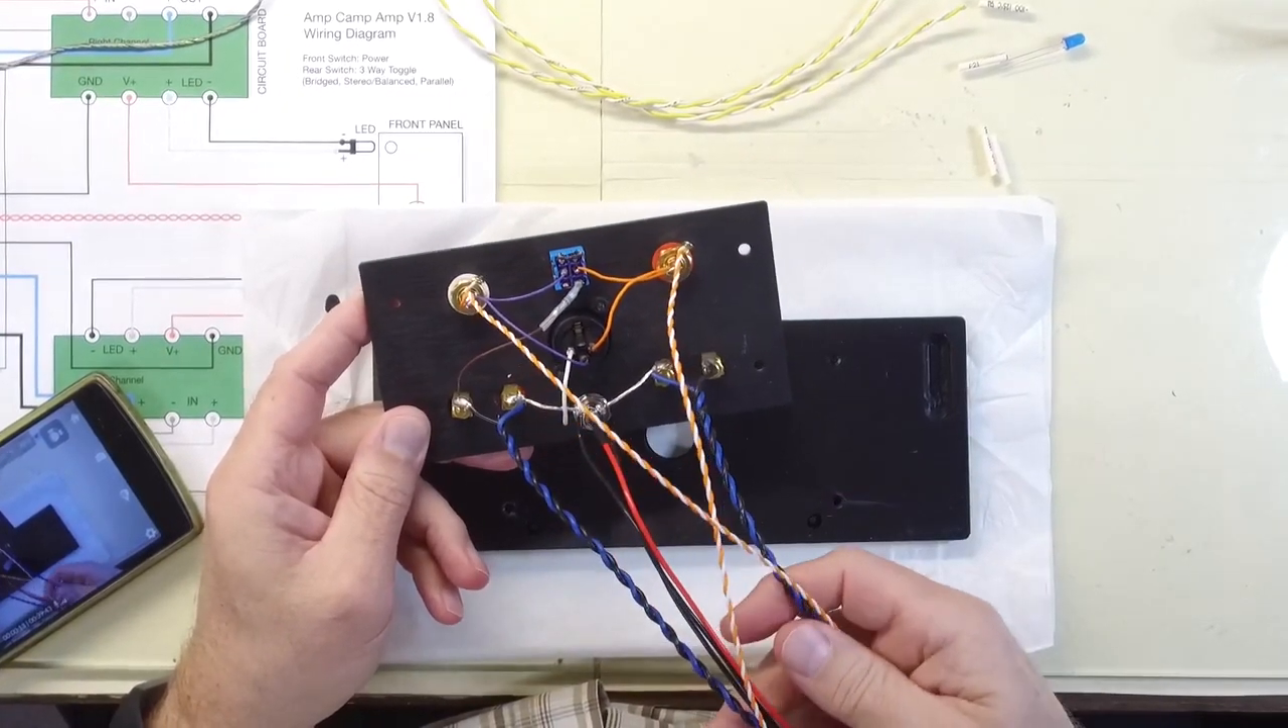Well I've got uh the back plate all wired with the uh flying leads here and uh you'll see that I didn't um use all the wire that came with the kit.